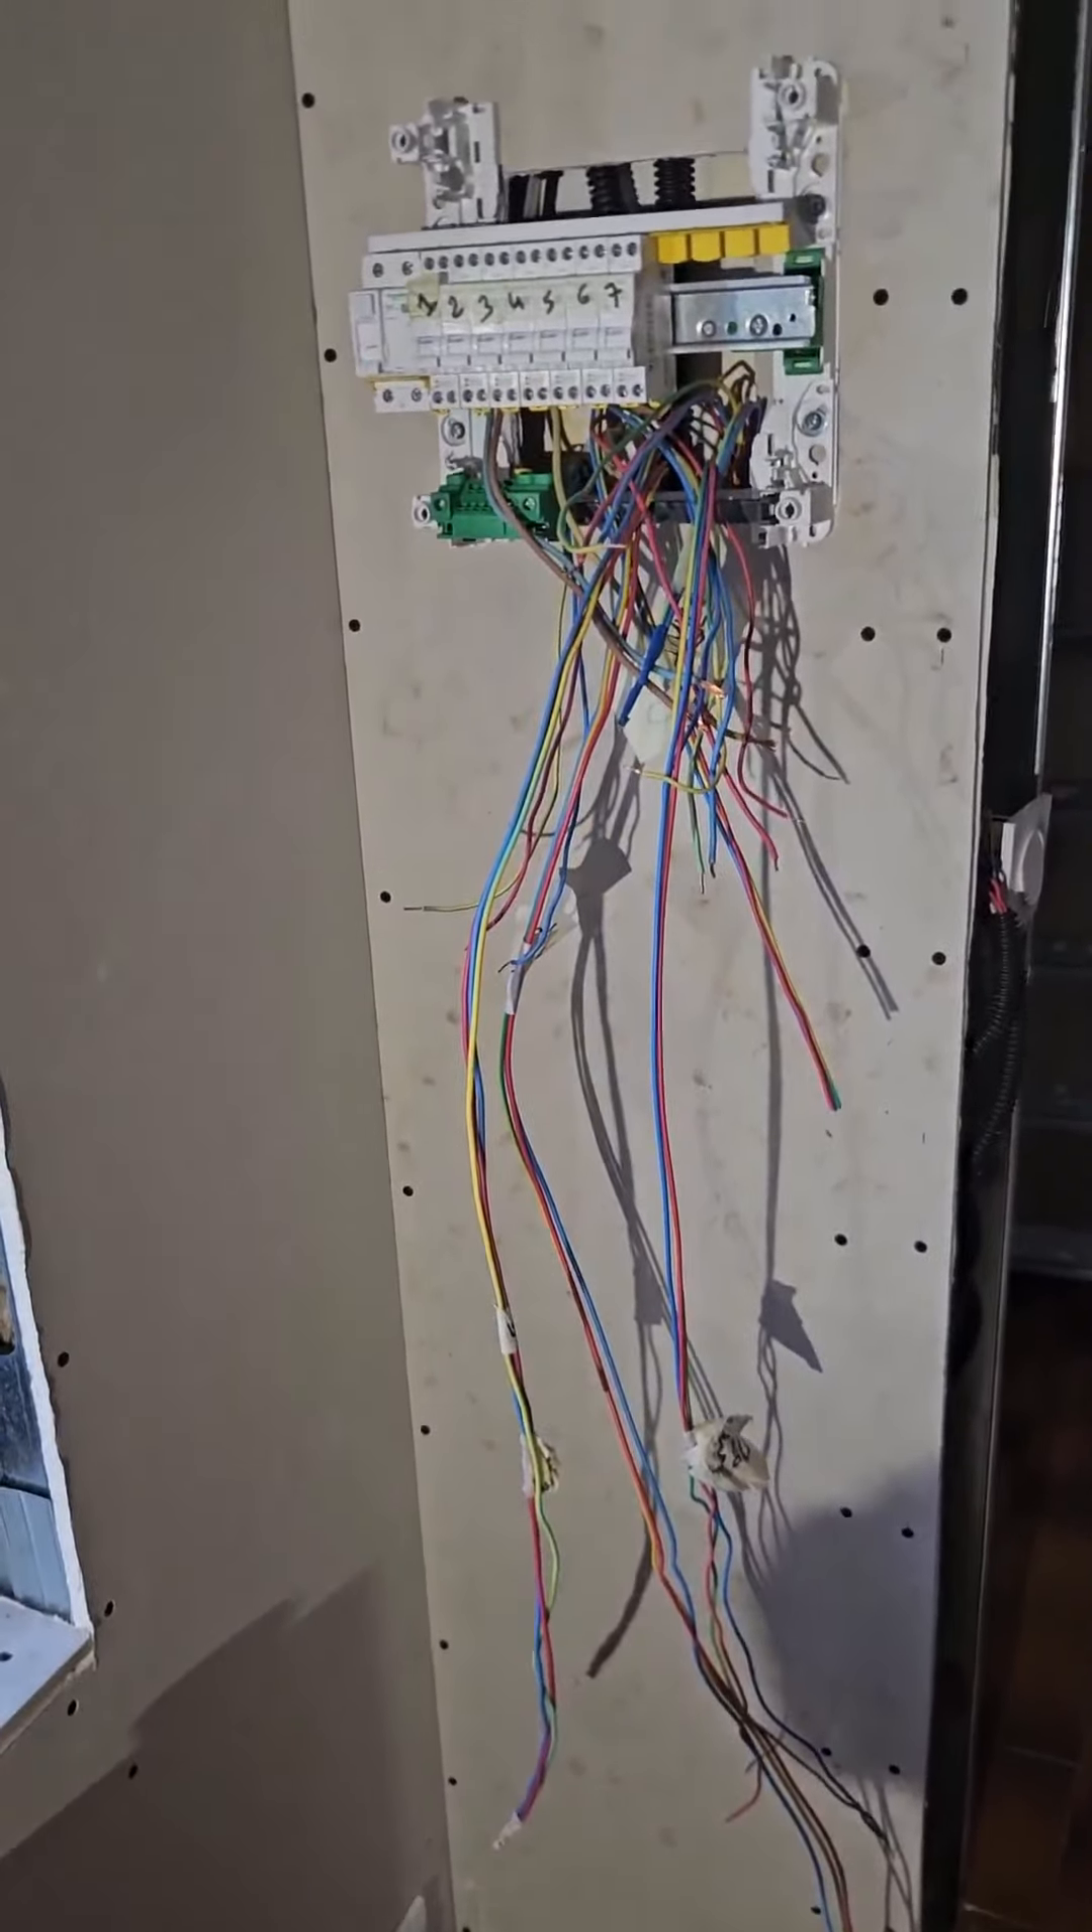Le placo, il est en place. Le tableau, il est en place.